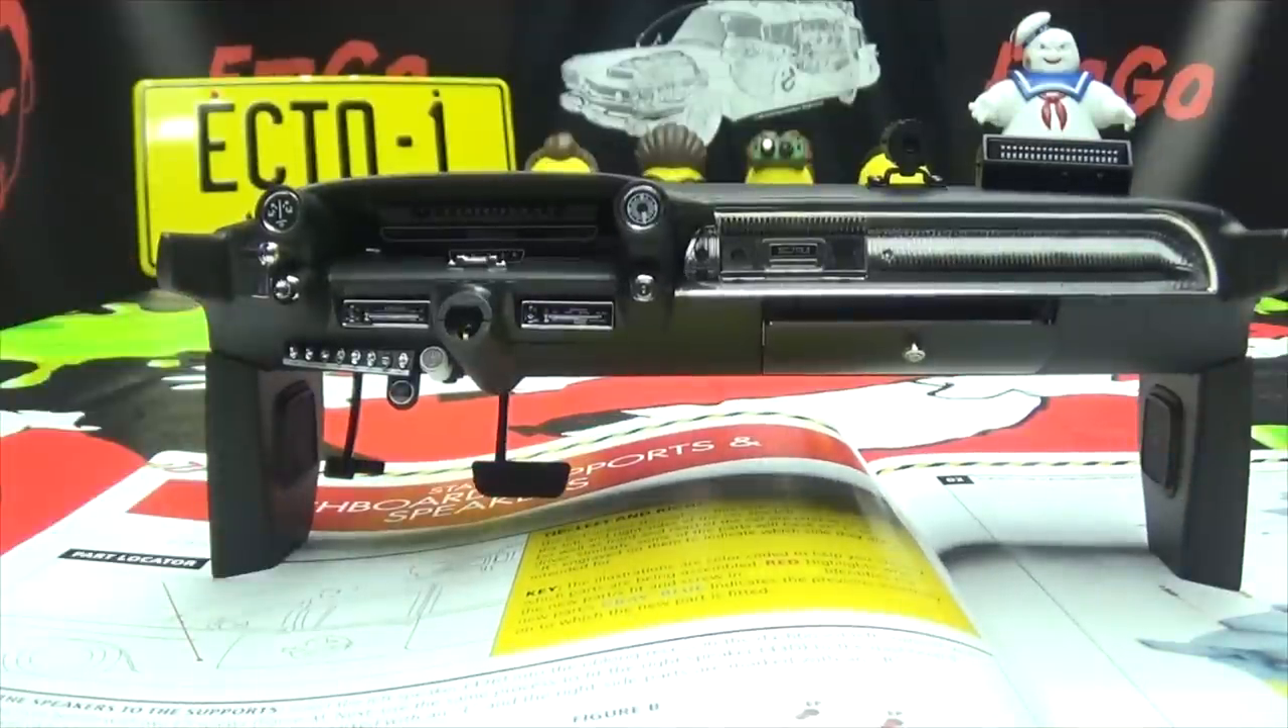The dashboard has some feet it can stand on now.